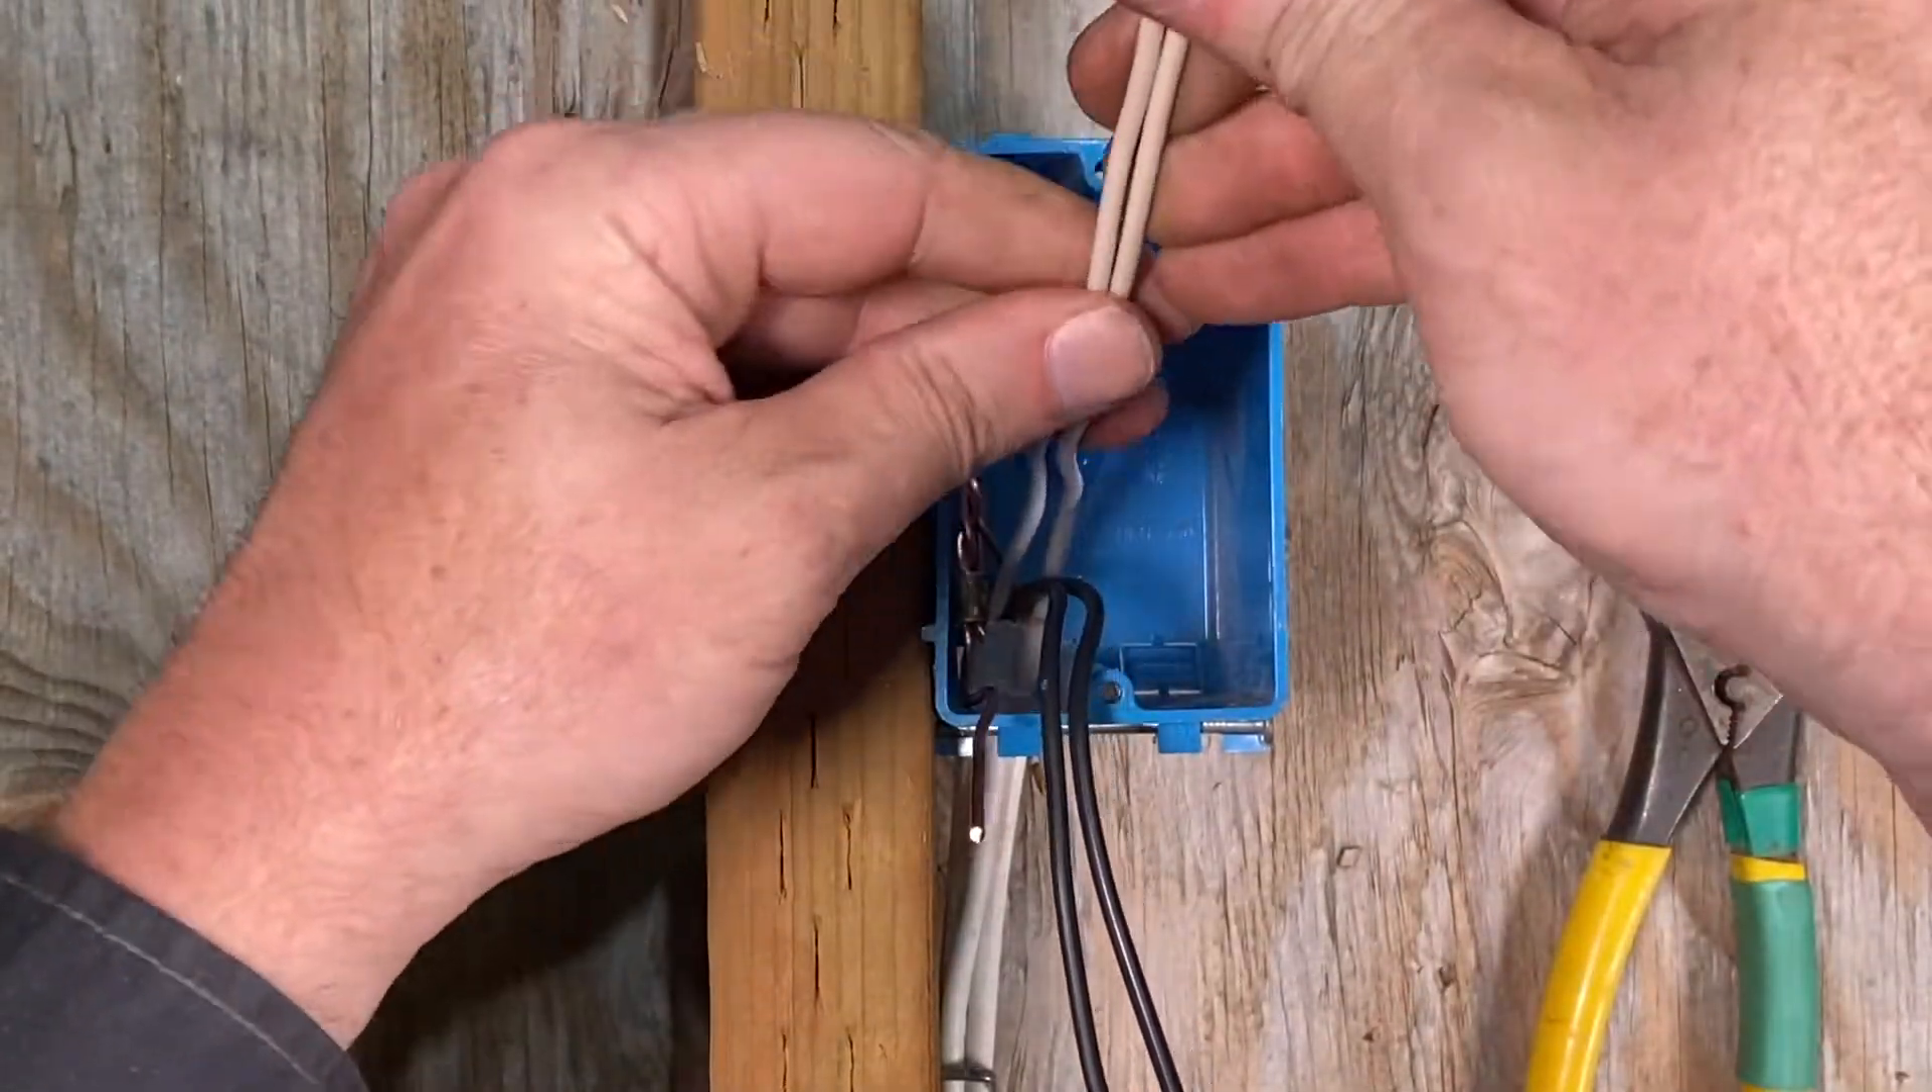See I got the two neutrals together.